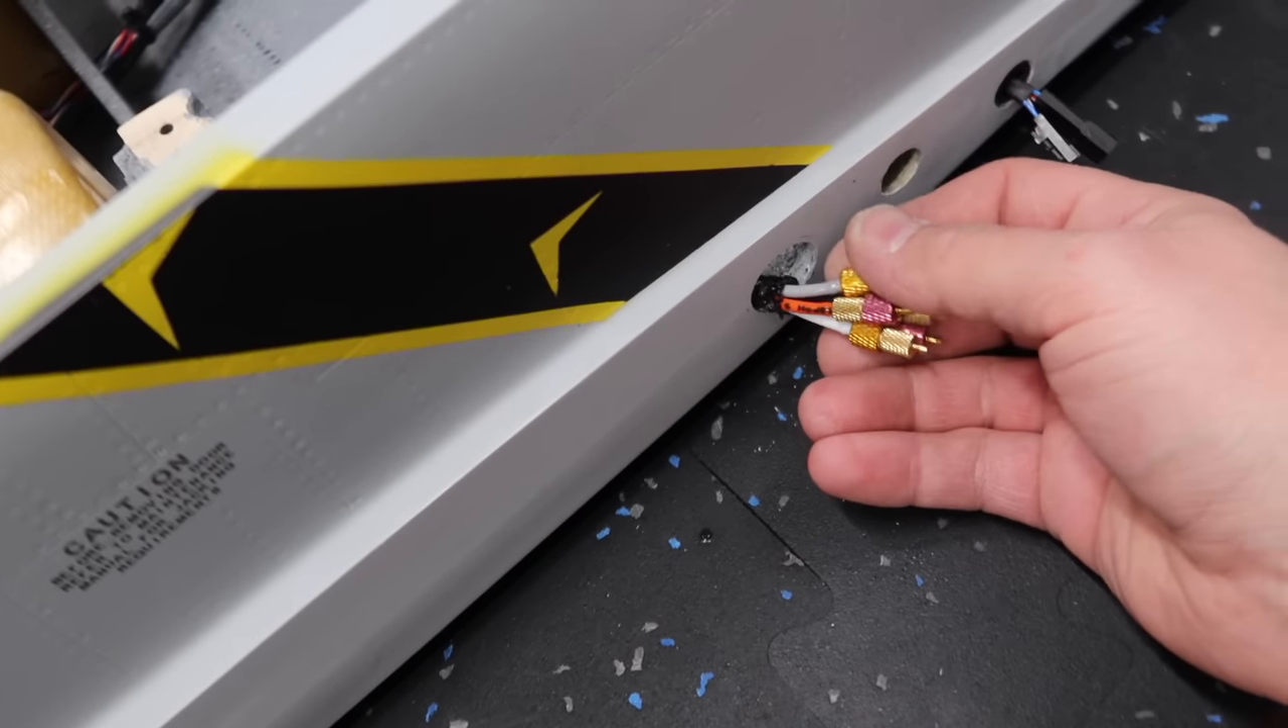All right, so we've got all of our ends on here, so our airlines are ready to connect to the wings.